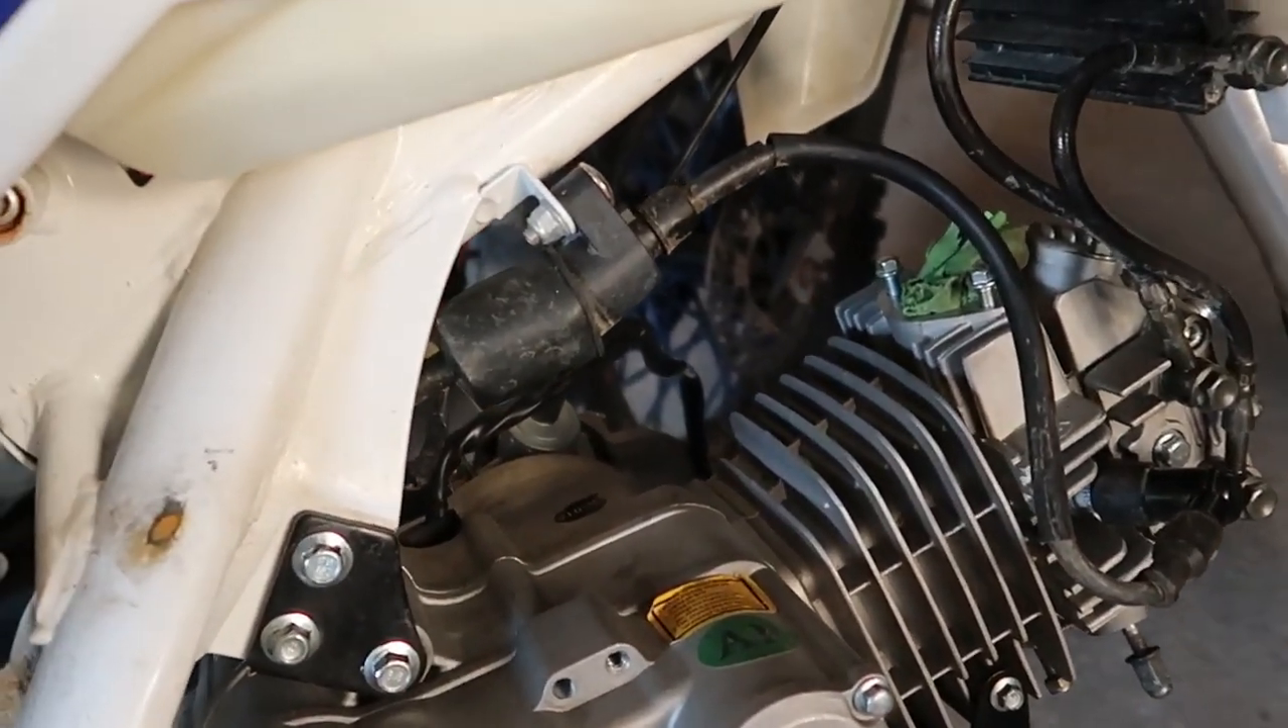Silnik już jest w ramie jak widzicie jeszcze zostanie tutaj parę takich pierdół do roboty.